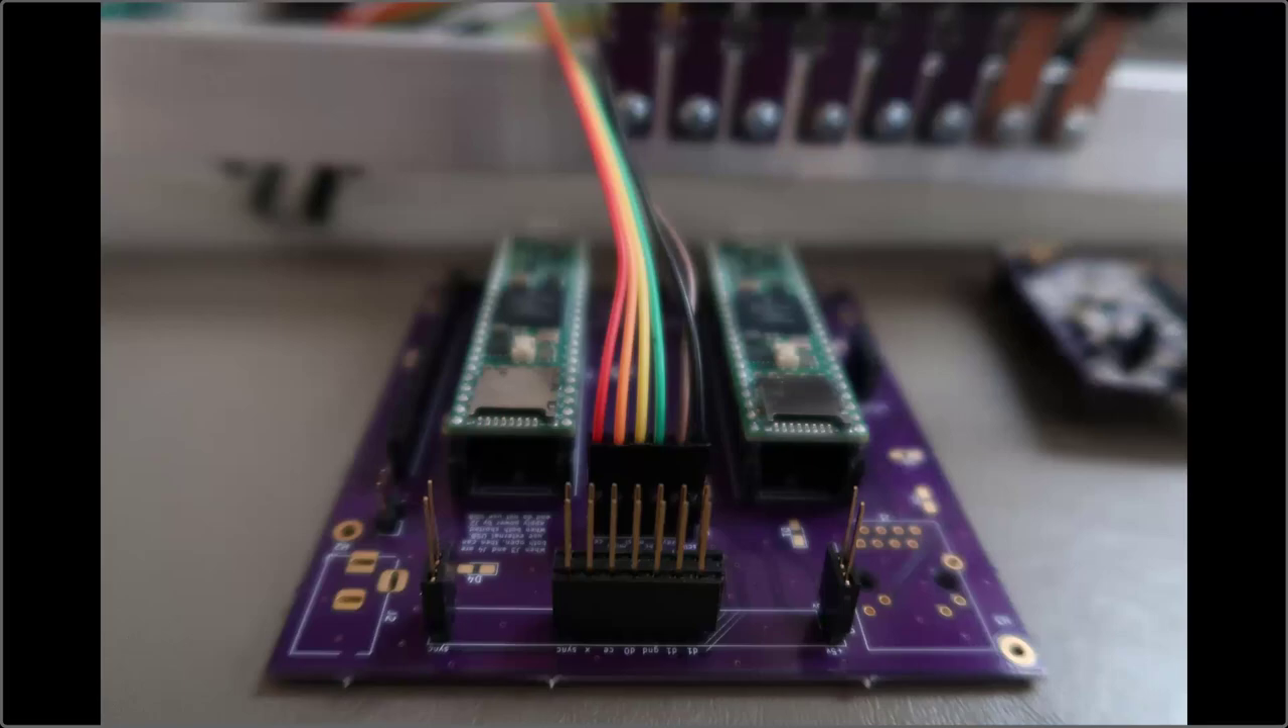Here is the tall header mounted.